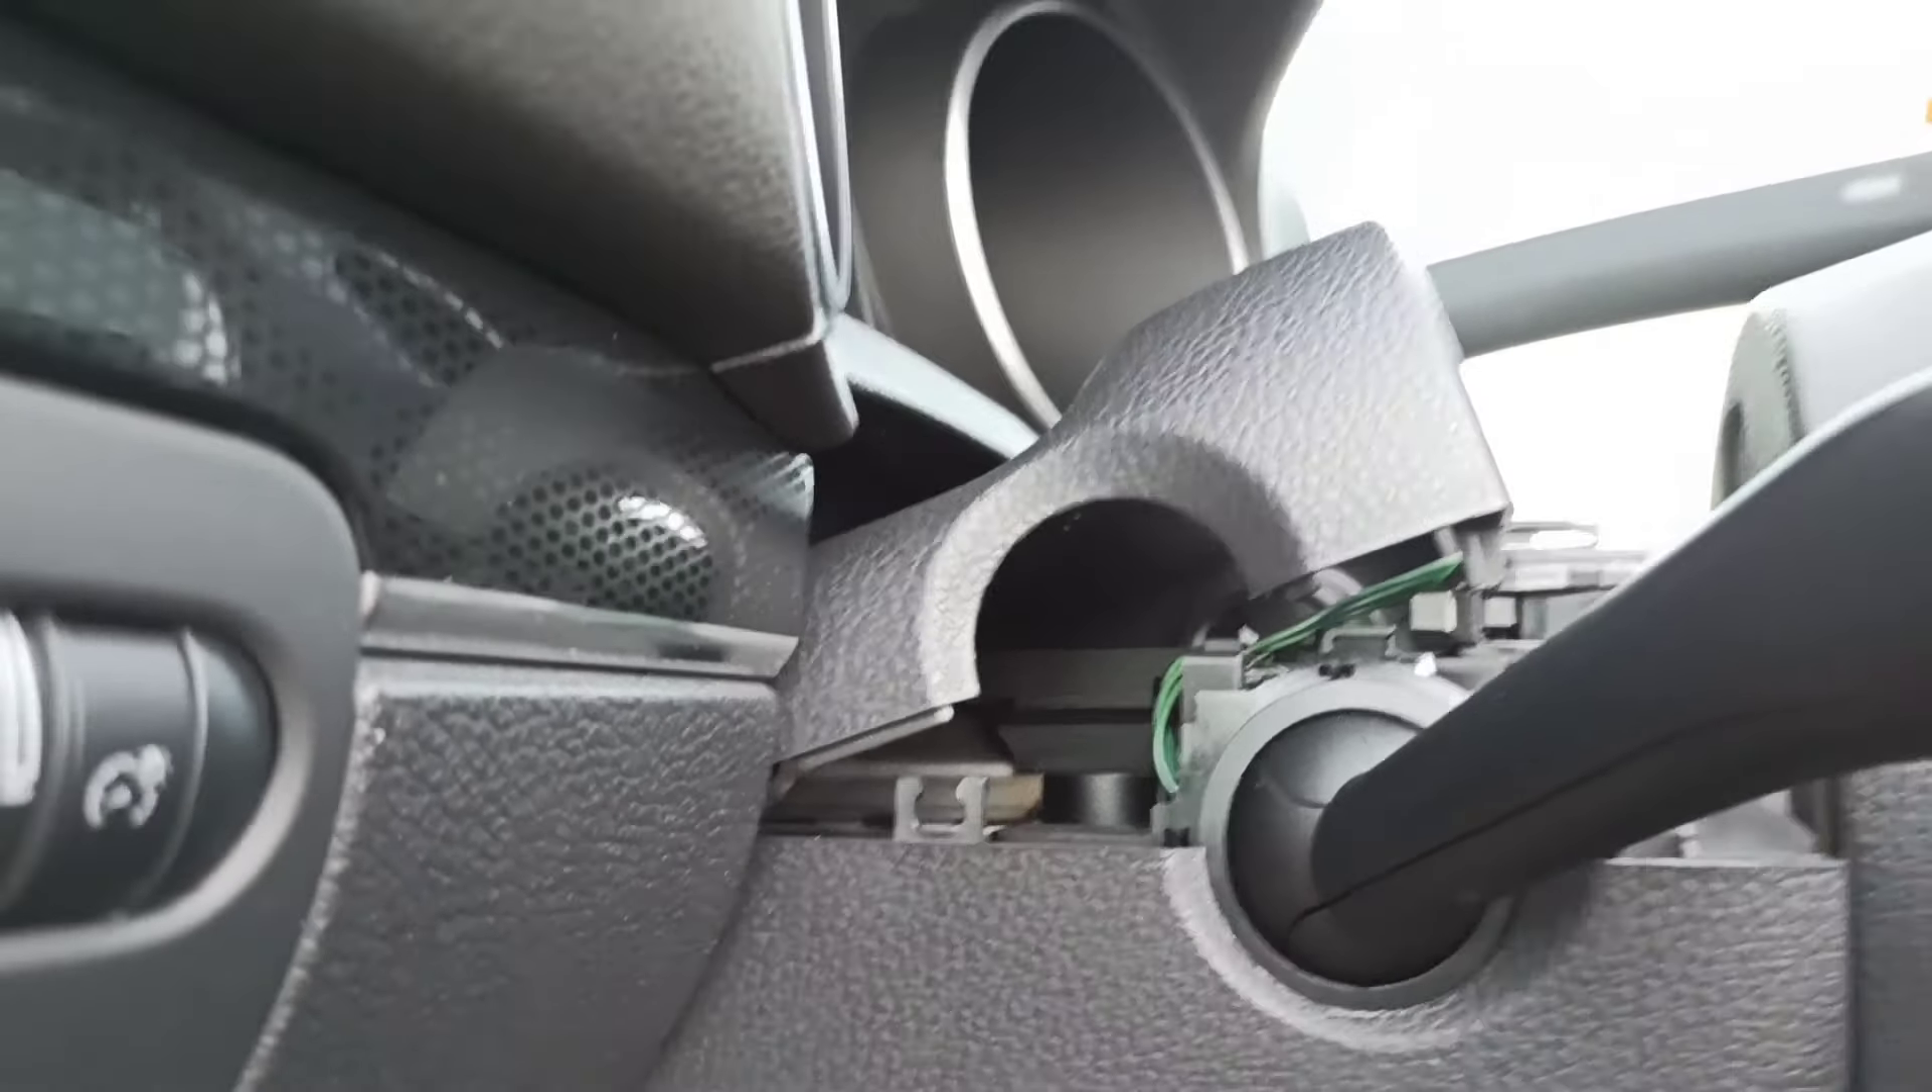Ahora solo nos queda encajar este plástico.